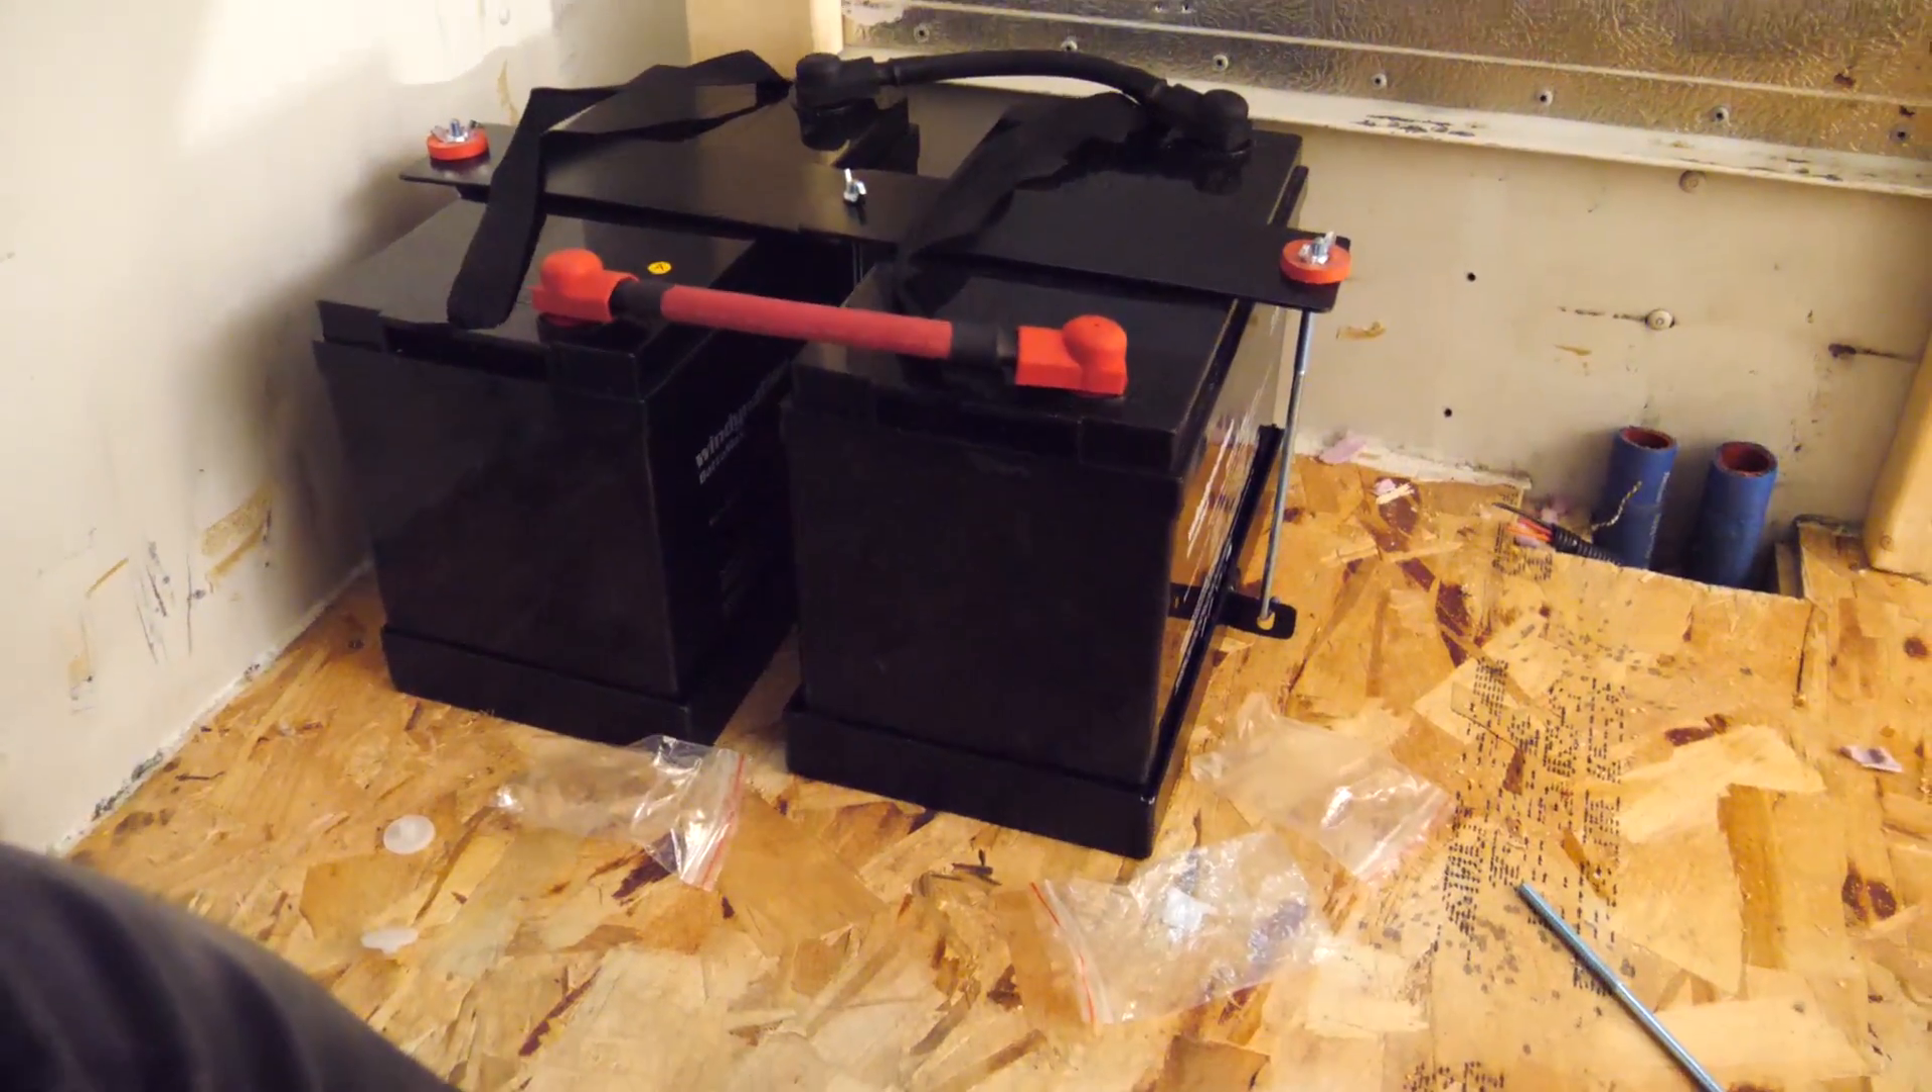So we now have our two batteries securely mounted bolted into the bus and wired in parallel.